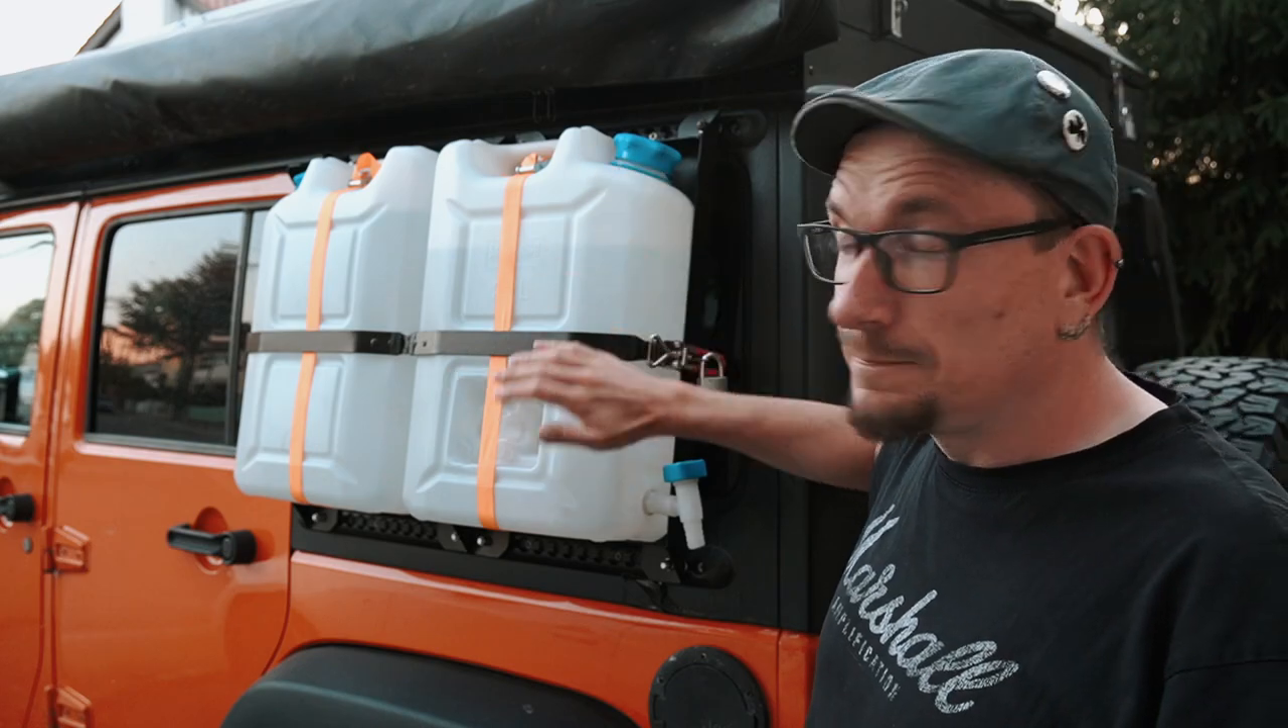Zusätzlich zu den Haltebügeln habe ich jetzt hier noch jeweils einen Spanngurt verbaut.